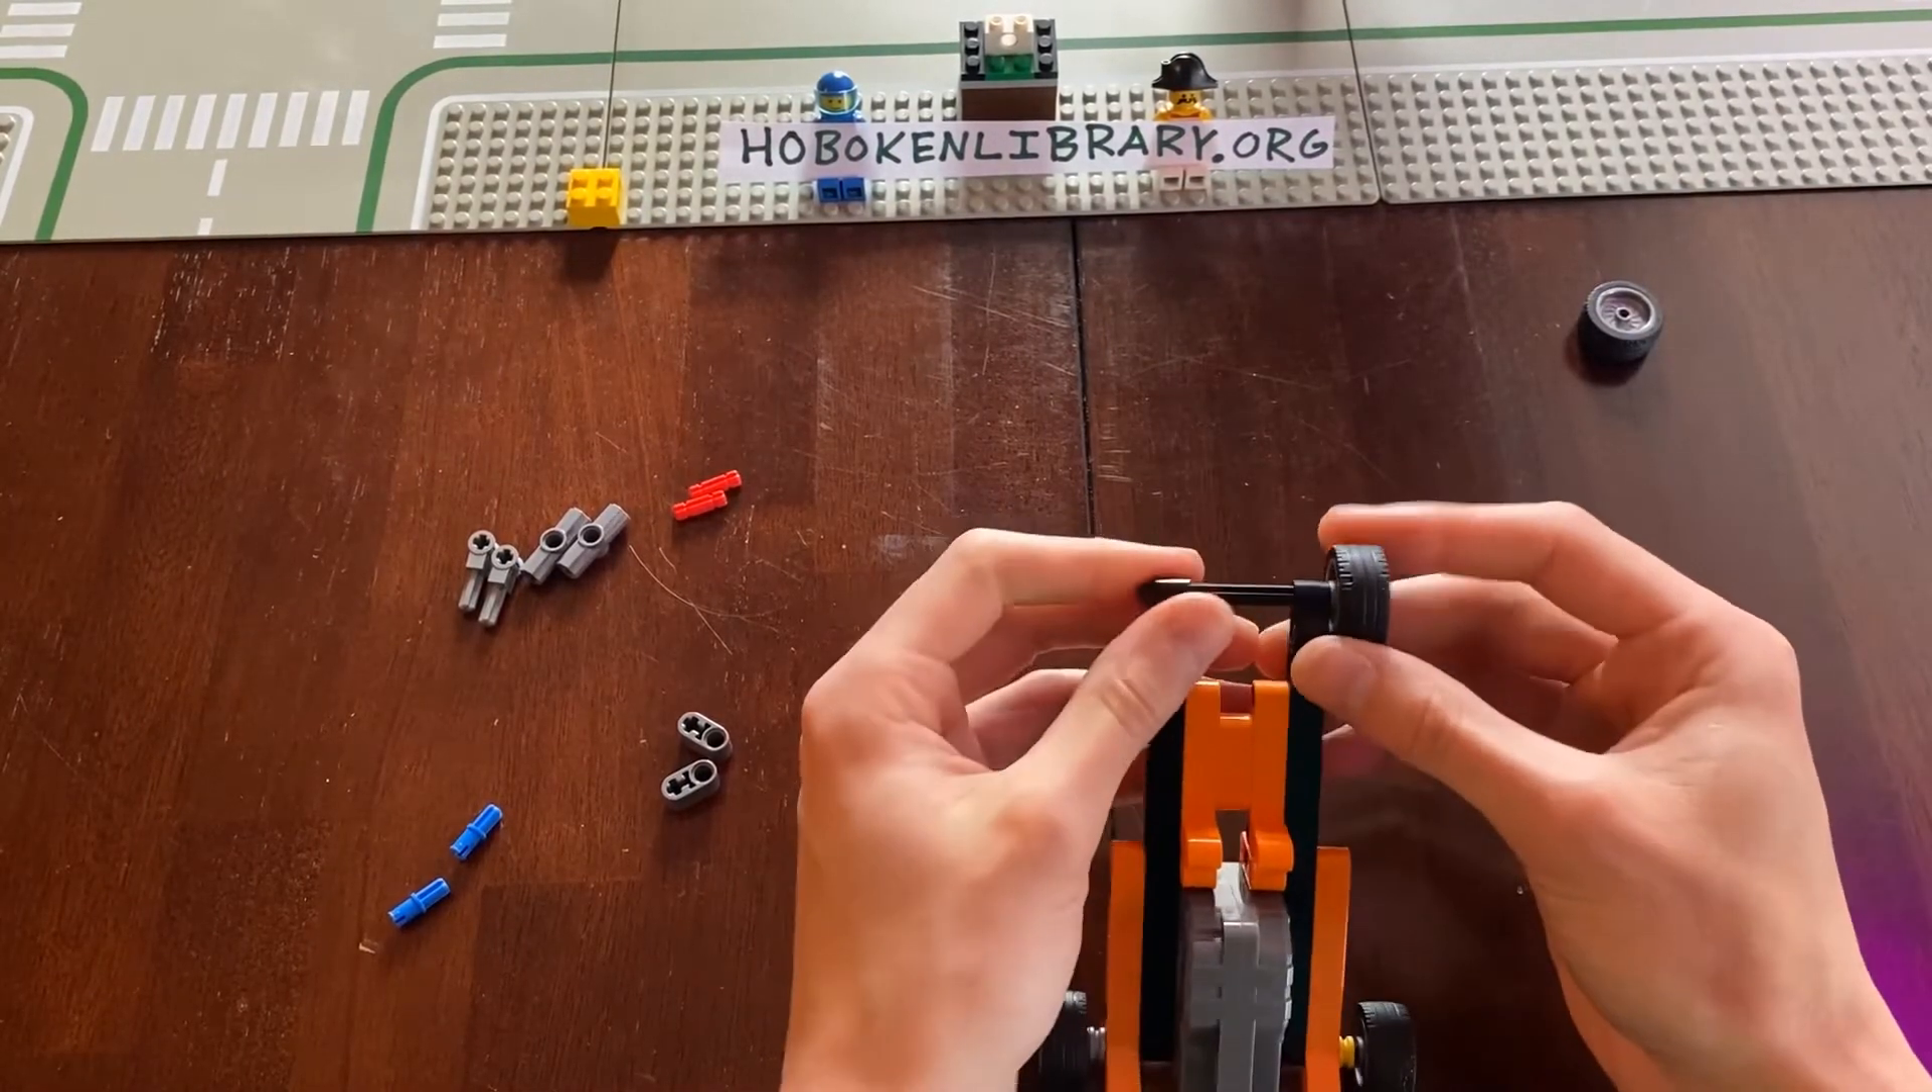Now, you probably will also notice that we've got some extra pieces on the table. That's because we're not quite done yet.